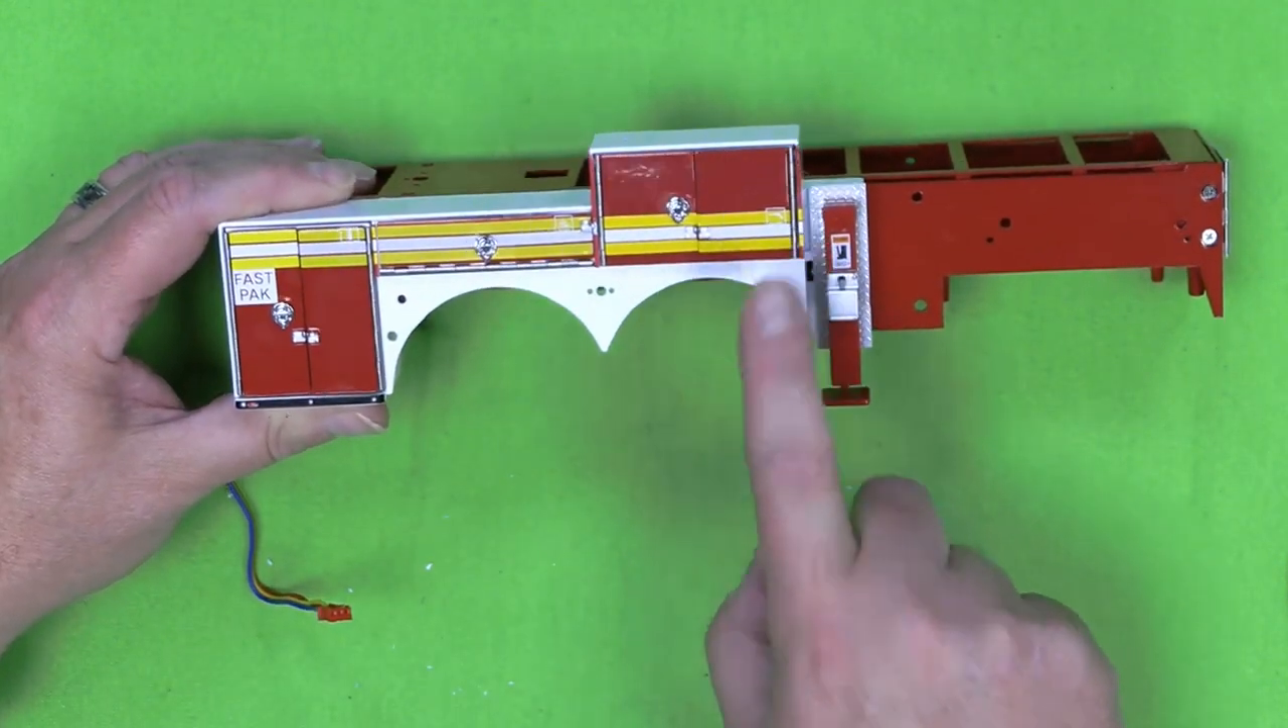All the cabinets are in.